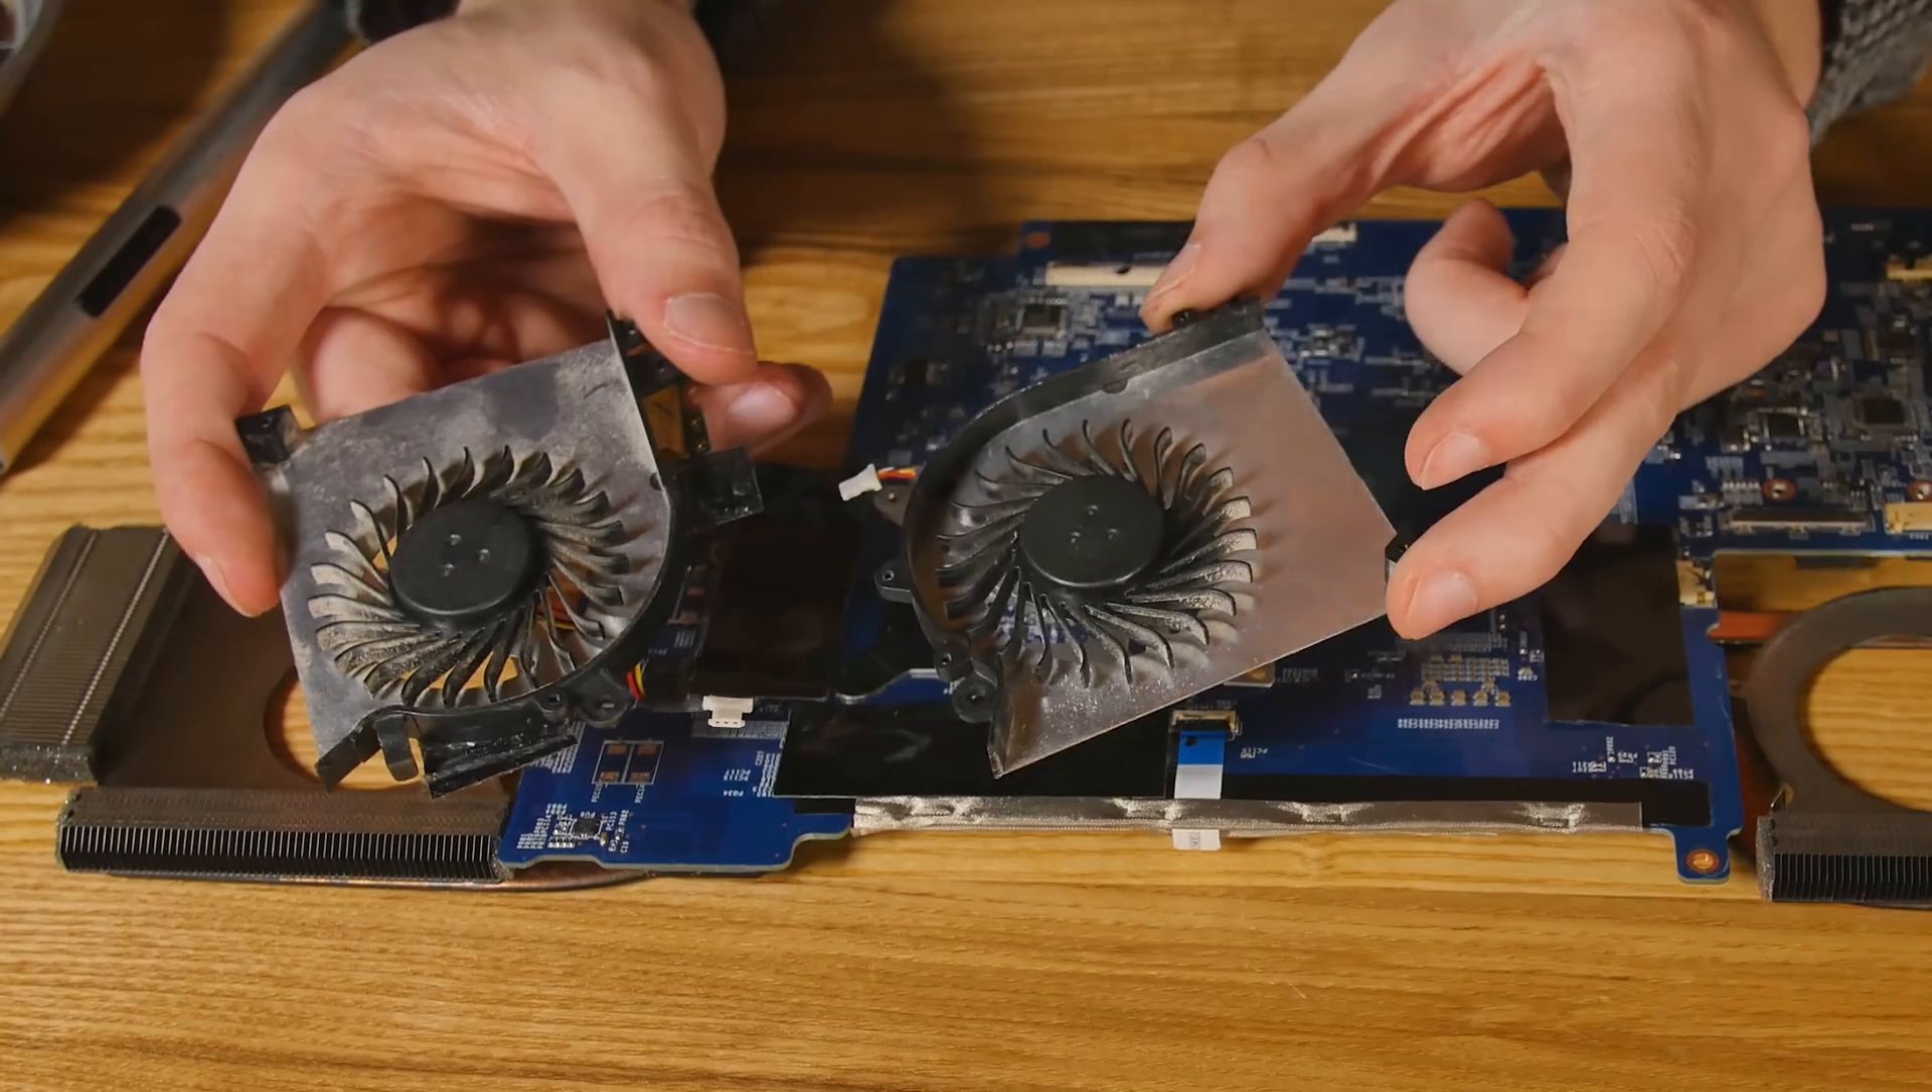So we got the fans out of the heat sinks.